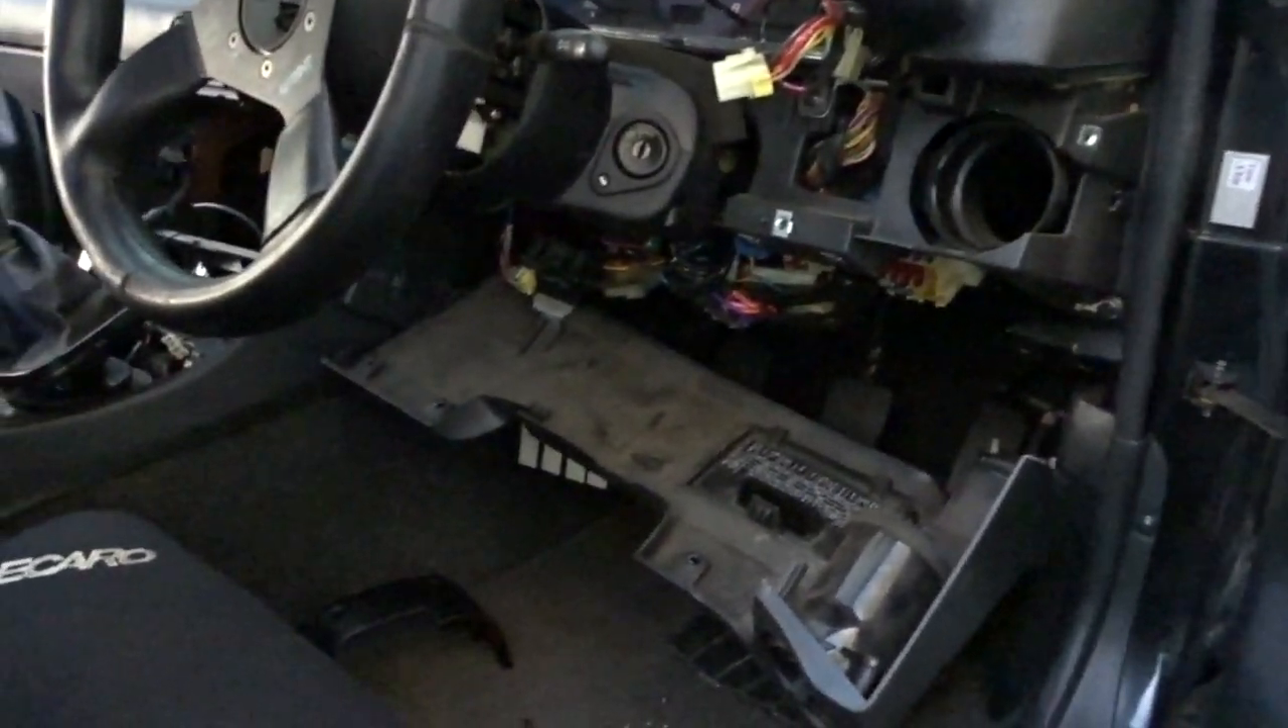As you guys can see I basically have the dash completely Teared apart.